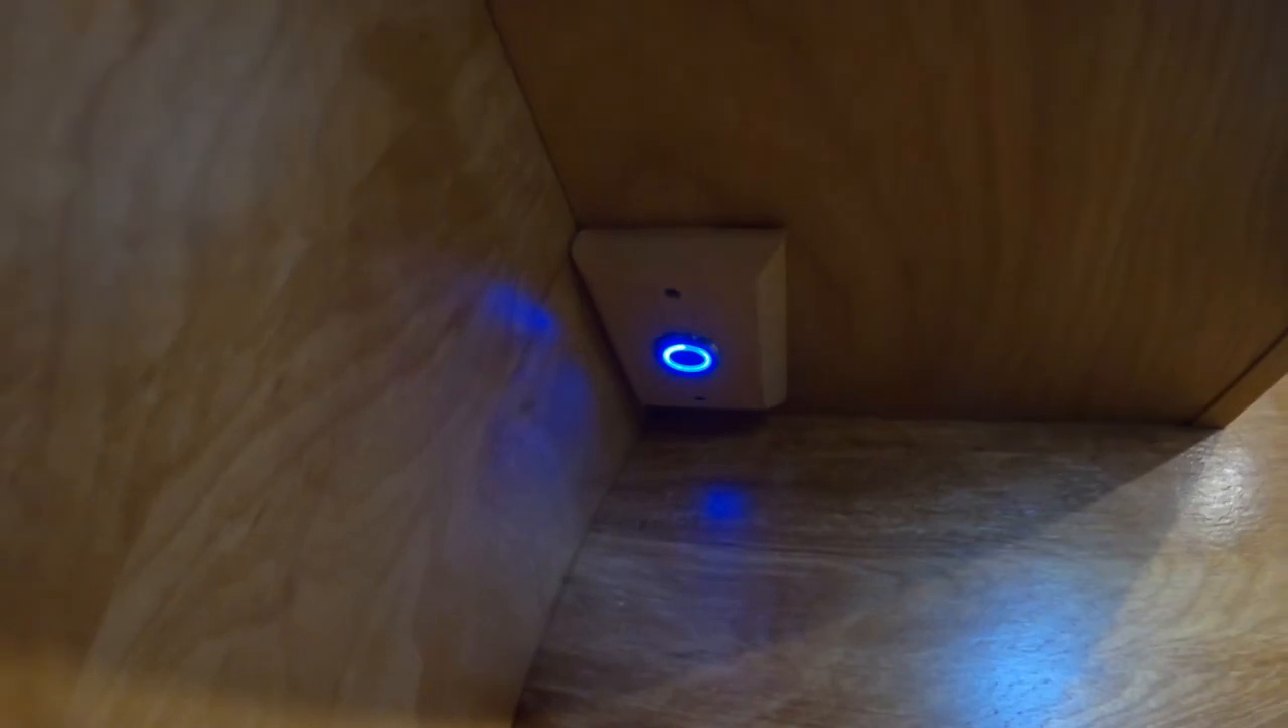All right. I got the switches in. You can see the little switch plate and it's glowing.